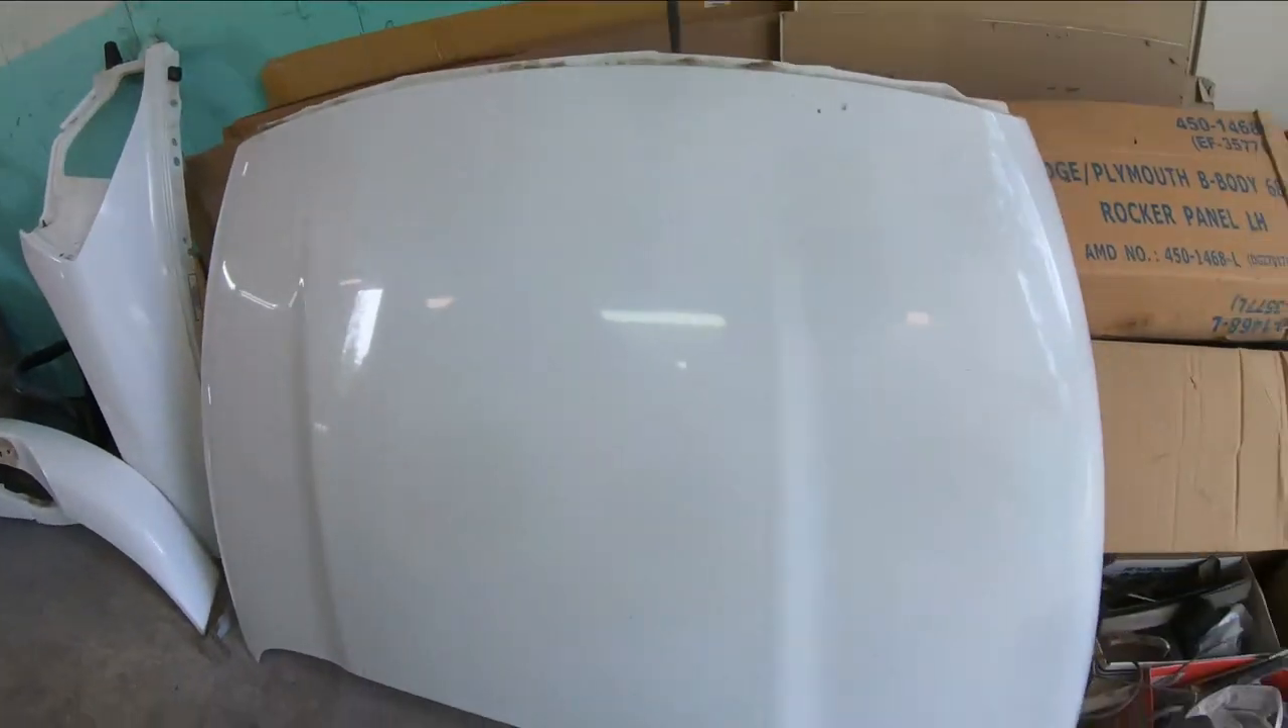So obviously I got the fenders and hood off now.